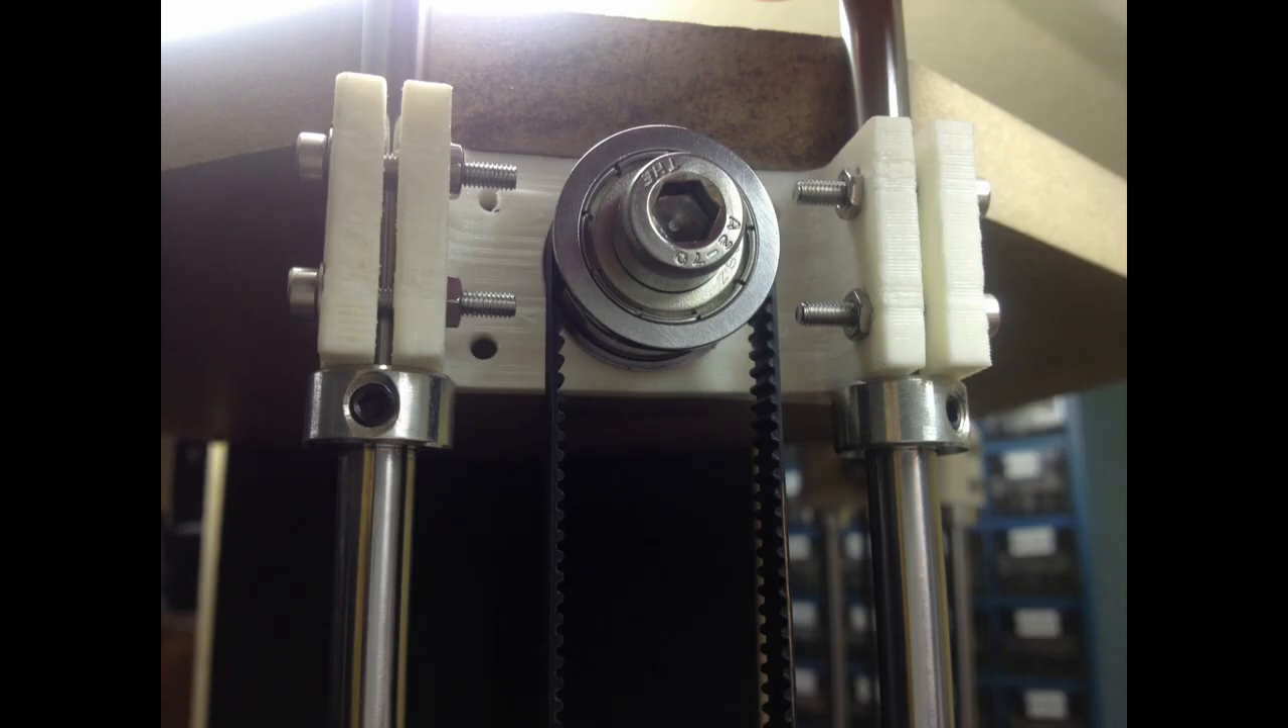You can see the shaft collars that I placed on here.